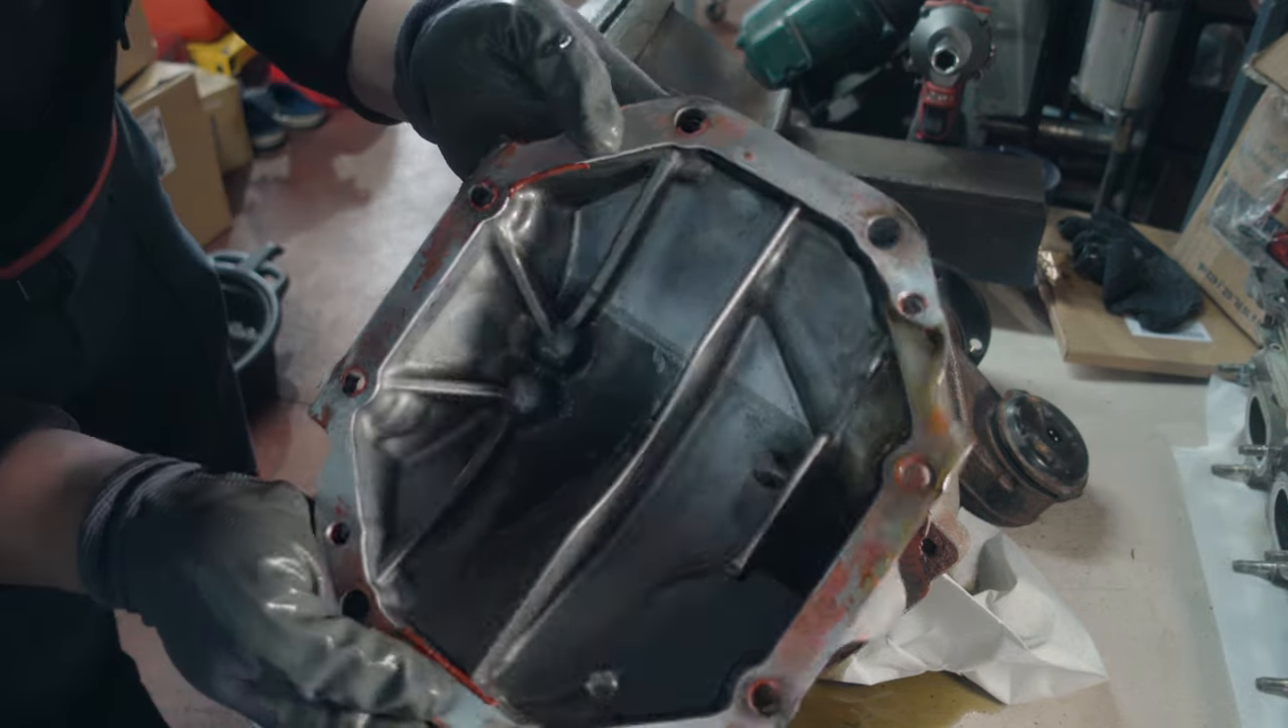Okay so we just got the stock diff cover off here looking pretty clean.